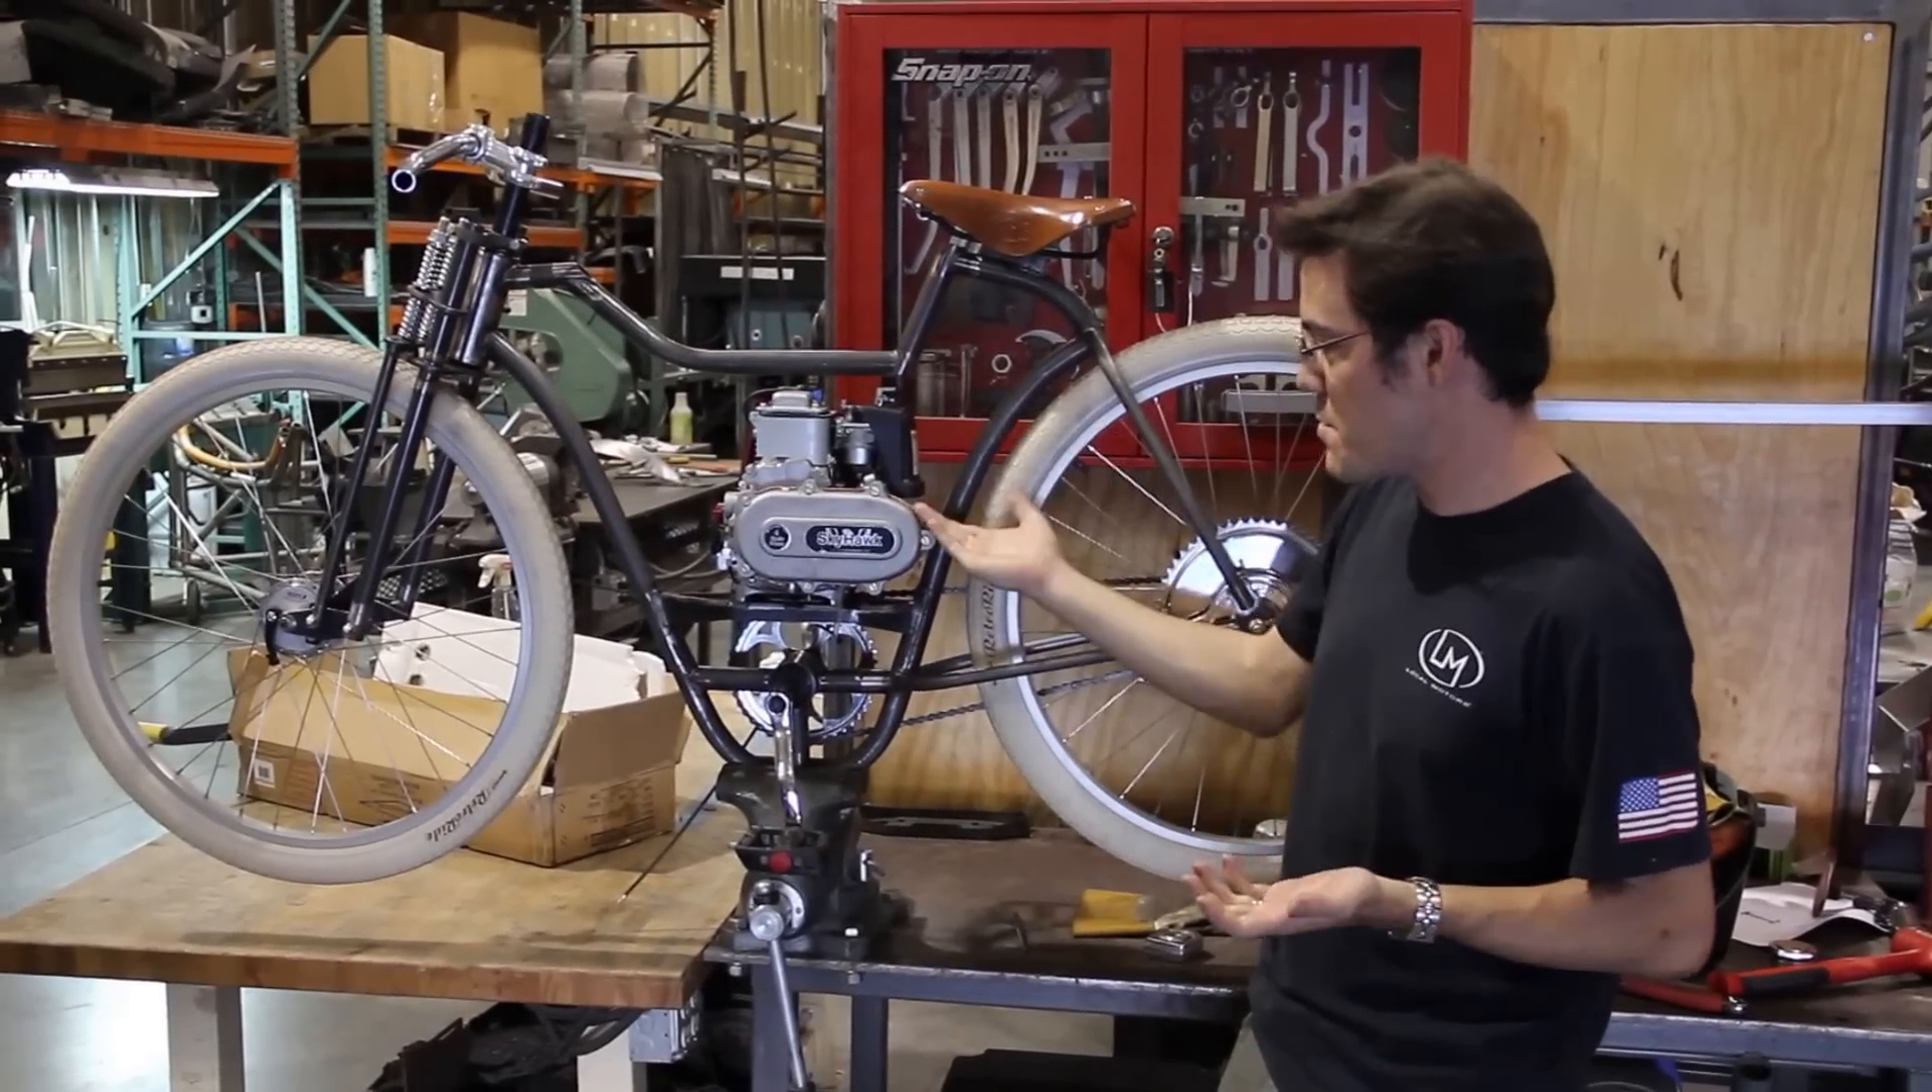Anyway, as you can also see, we have now mounted the engine. It's not hooked up yet.